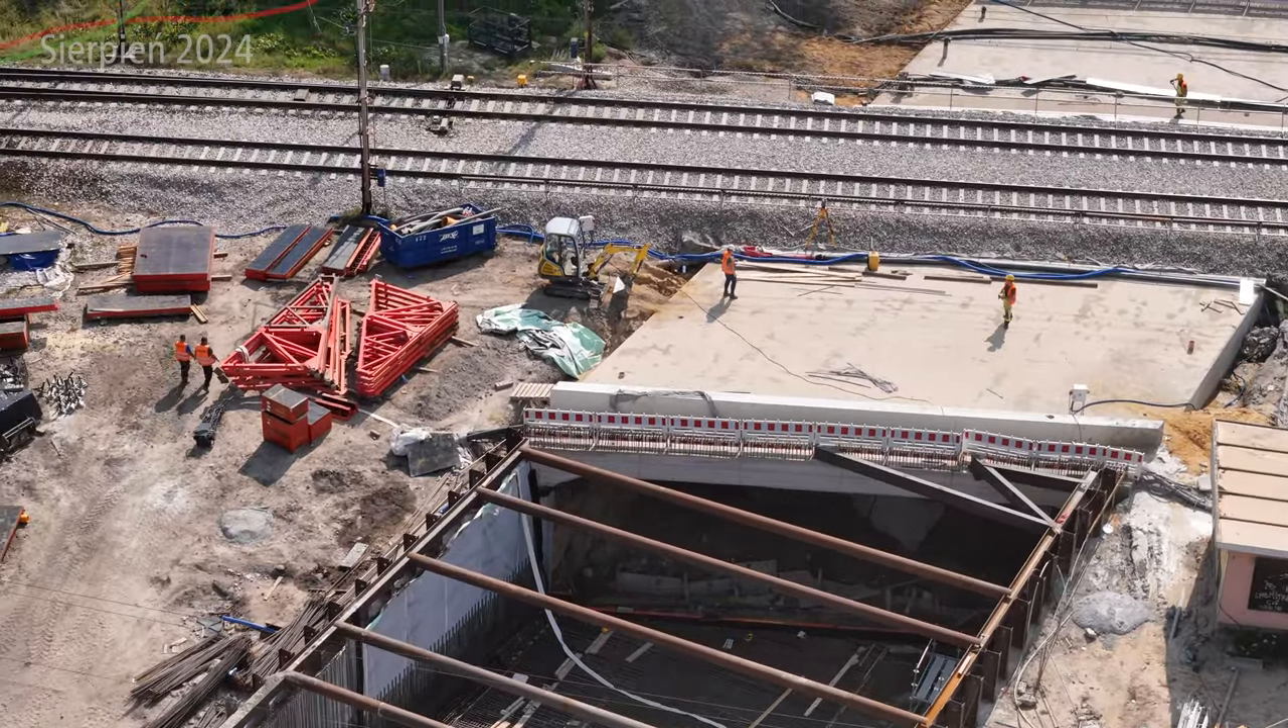Oczywiście na razie są zamontowane belki rozpierające tymczasowe.